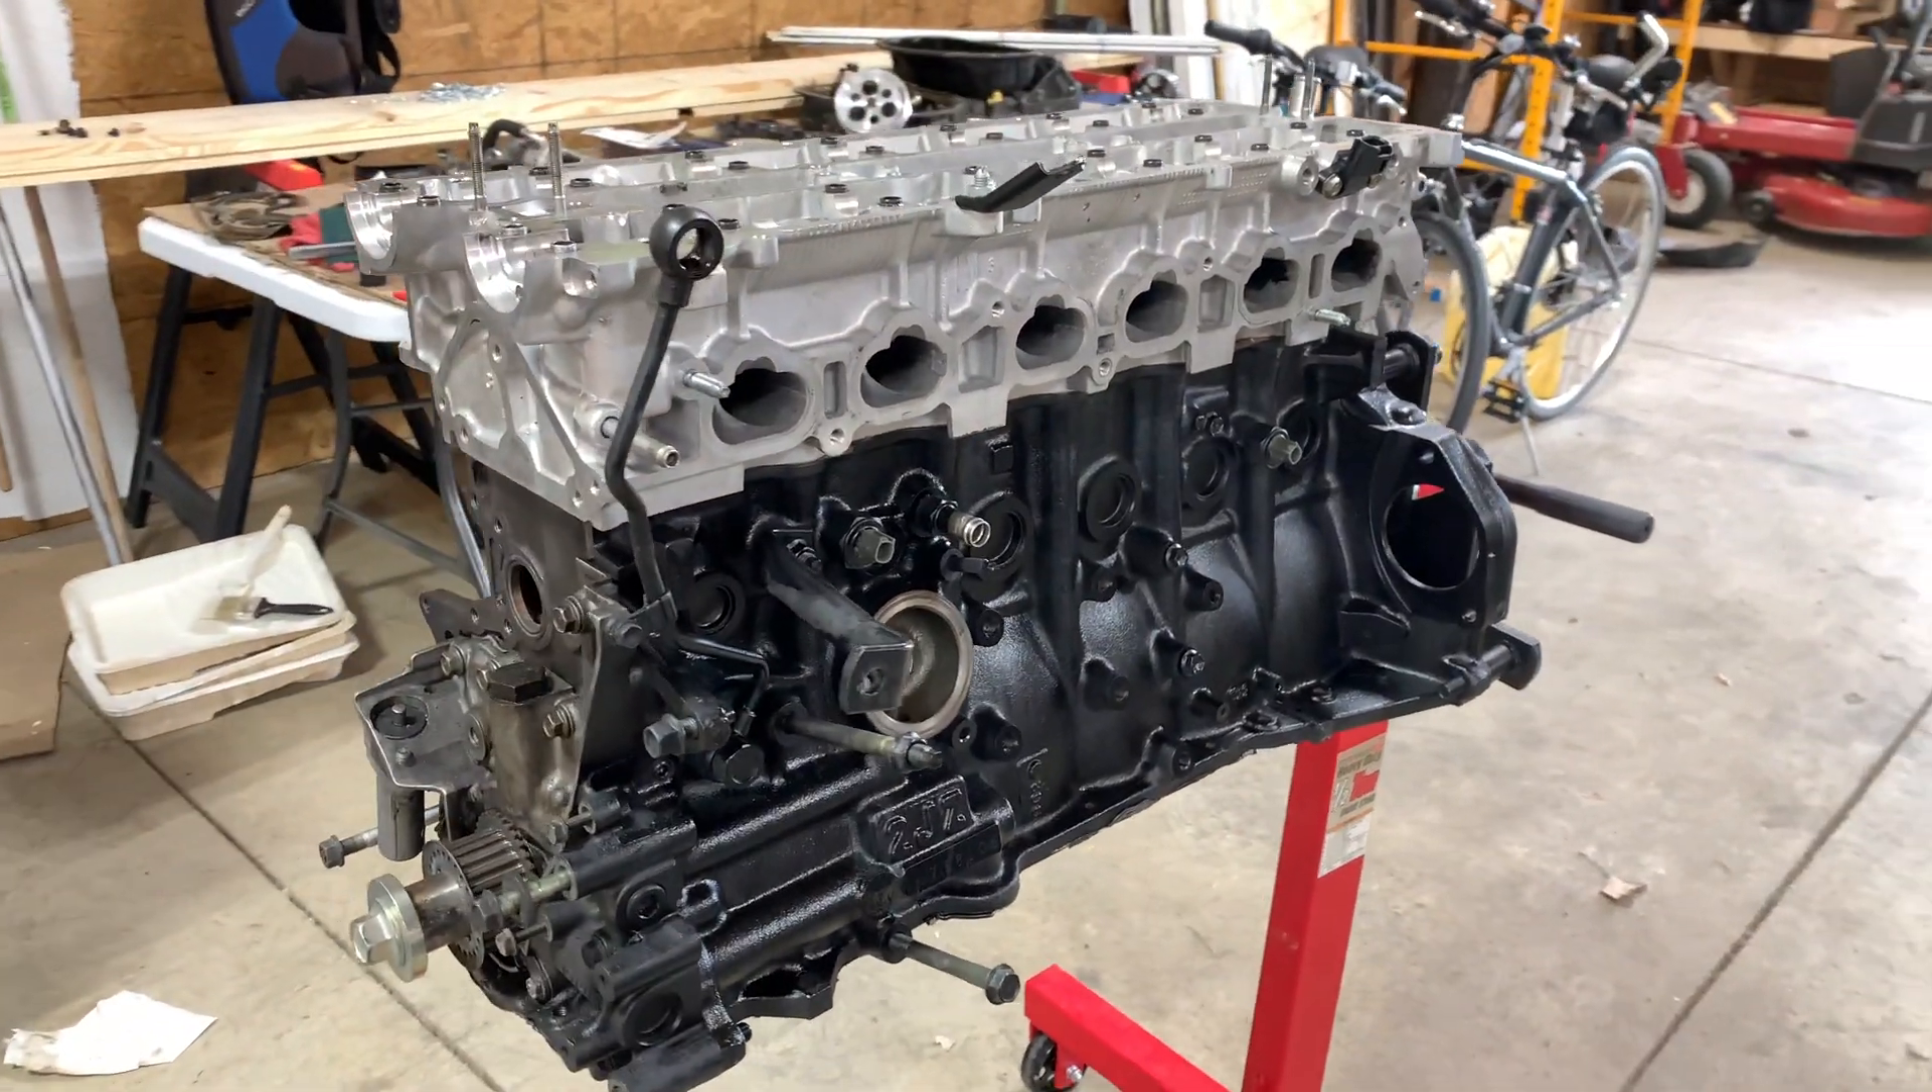Okay, I got the head sat down on the block.